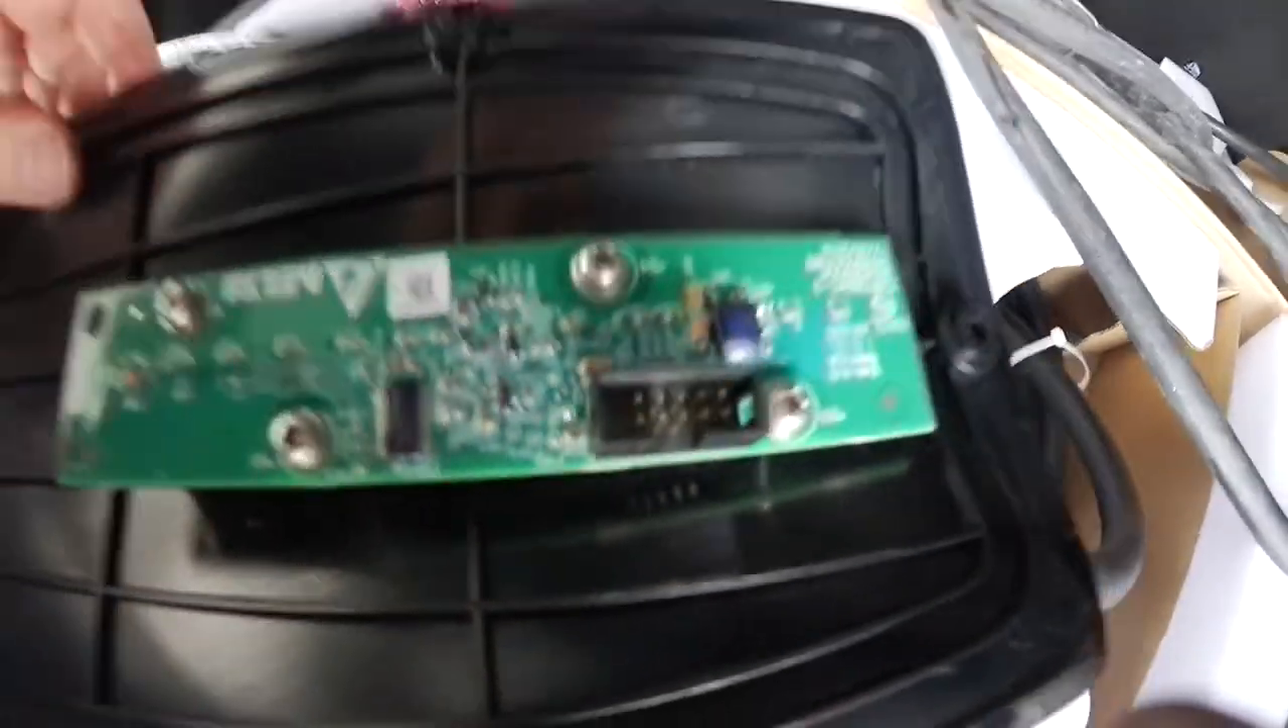That's the connection for the light here and that is currently not connected.